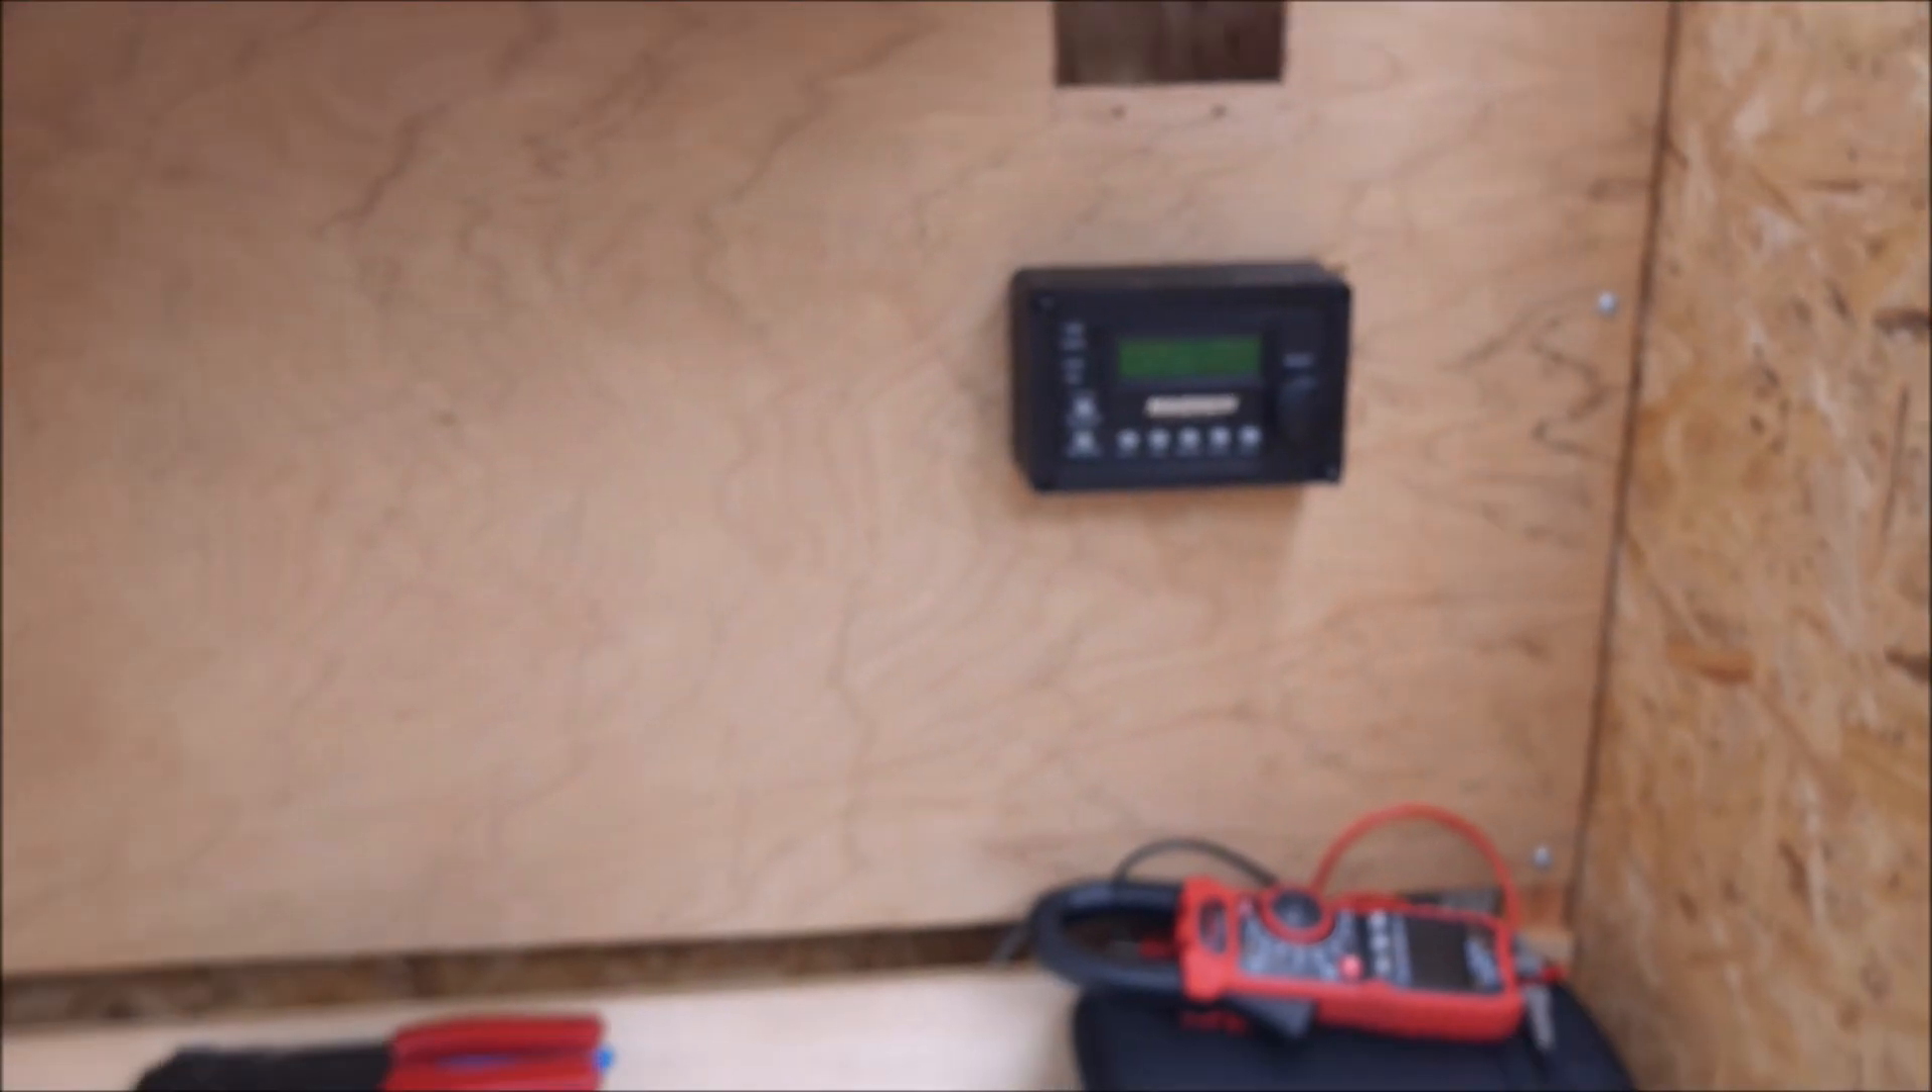I've got the control box mounted up there. And all the wires are kind of hidden behind there.